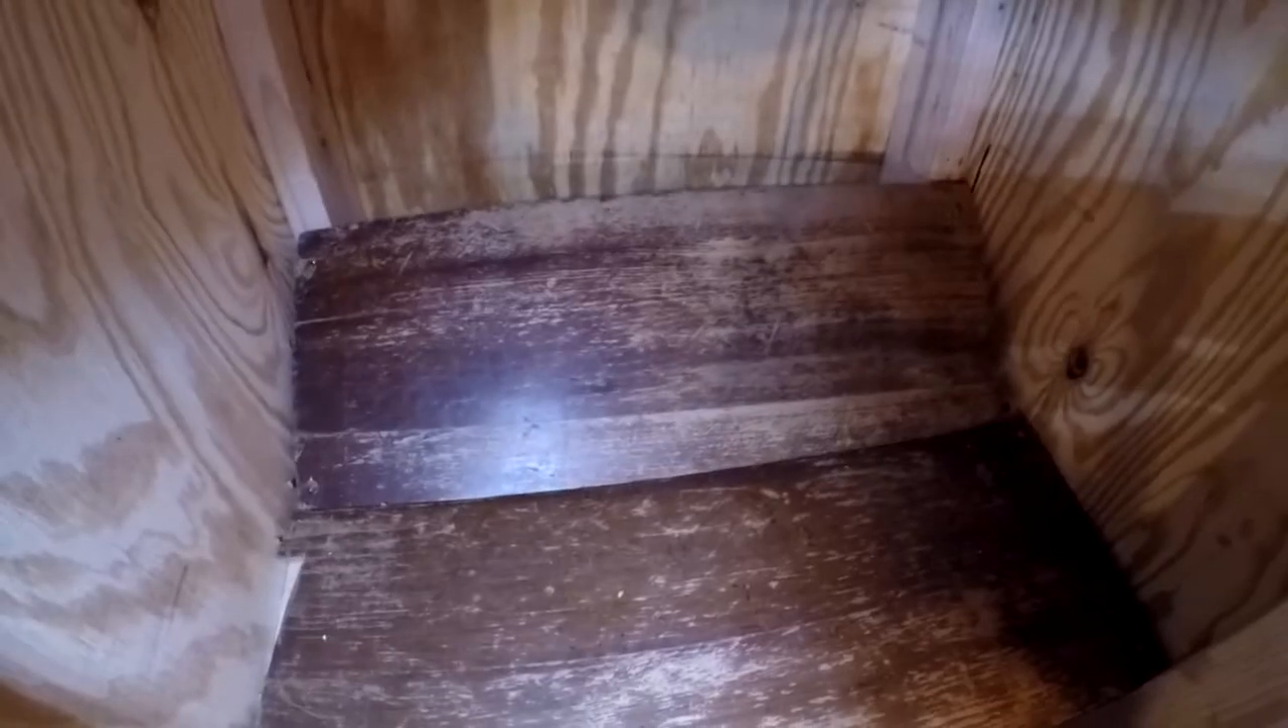Alright, I just put the floor in.